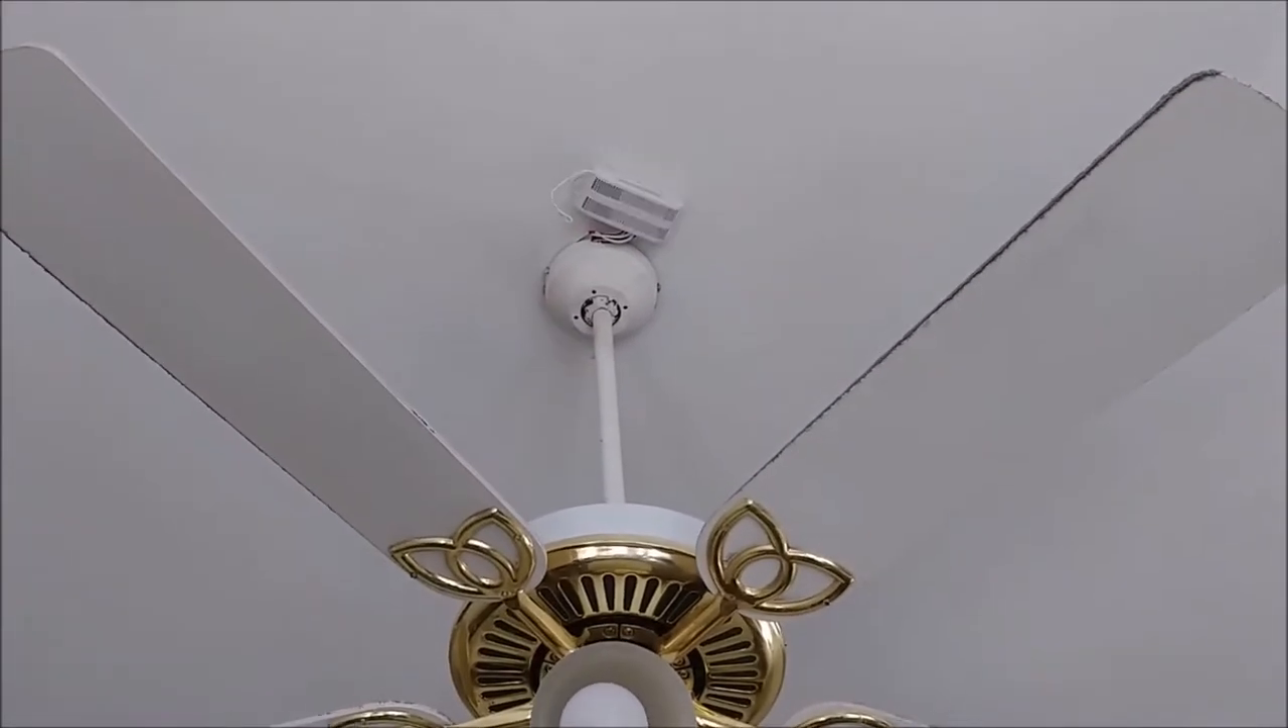If you look carefully here, where is the canopy, the cover, you can see a receiver. This is a remote receiver that is sitting next to the cover, but it's not inside, and that's what the previous owner did.